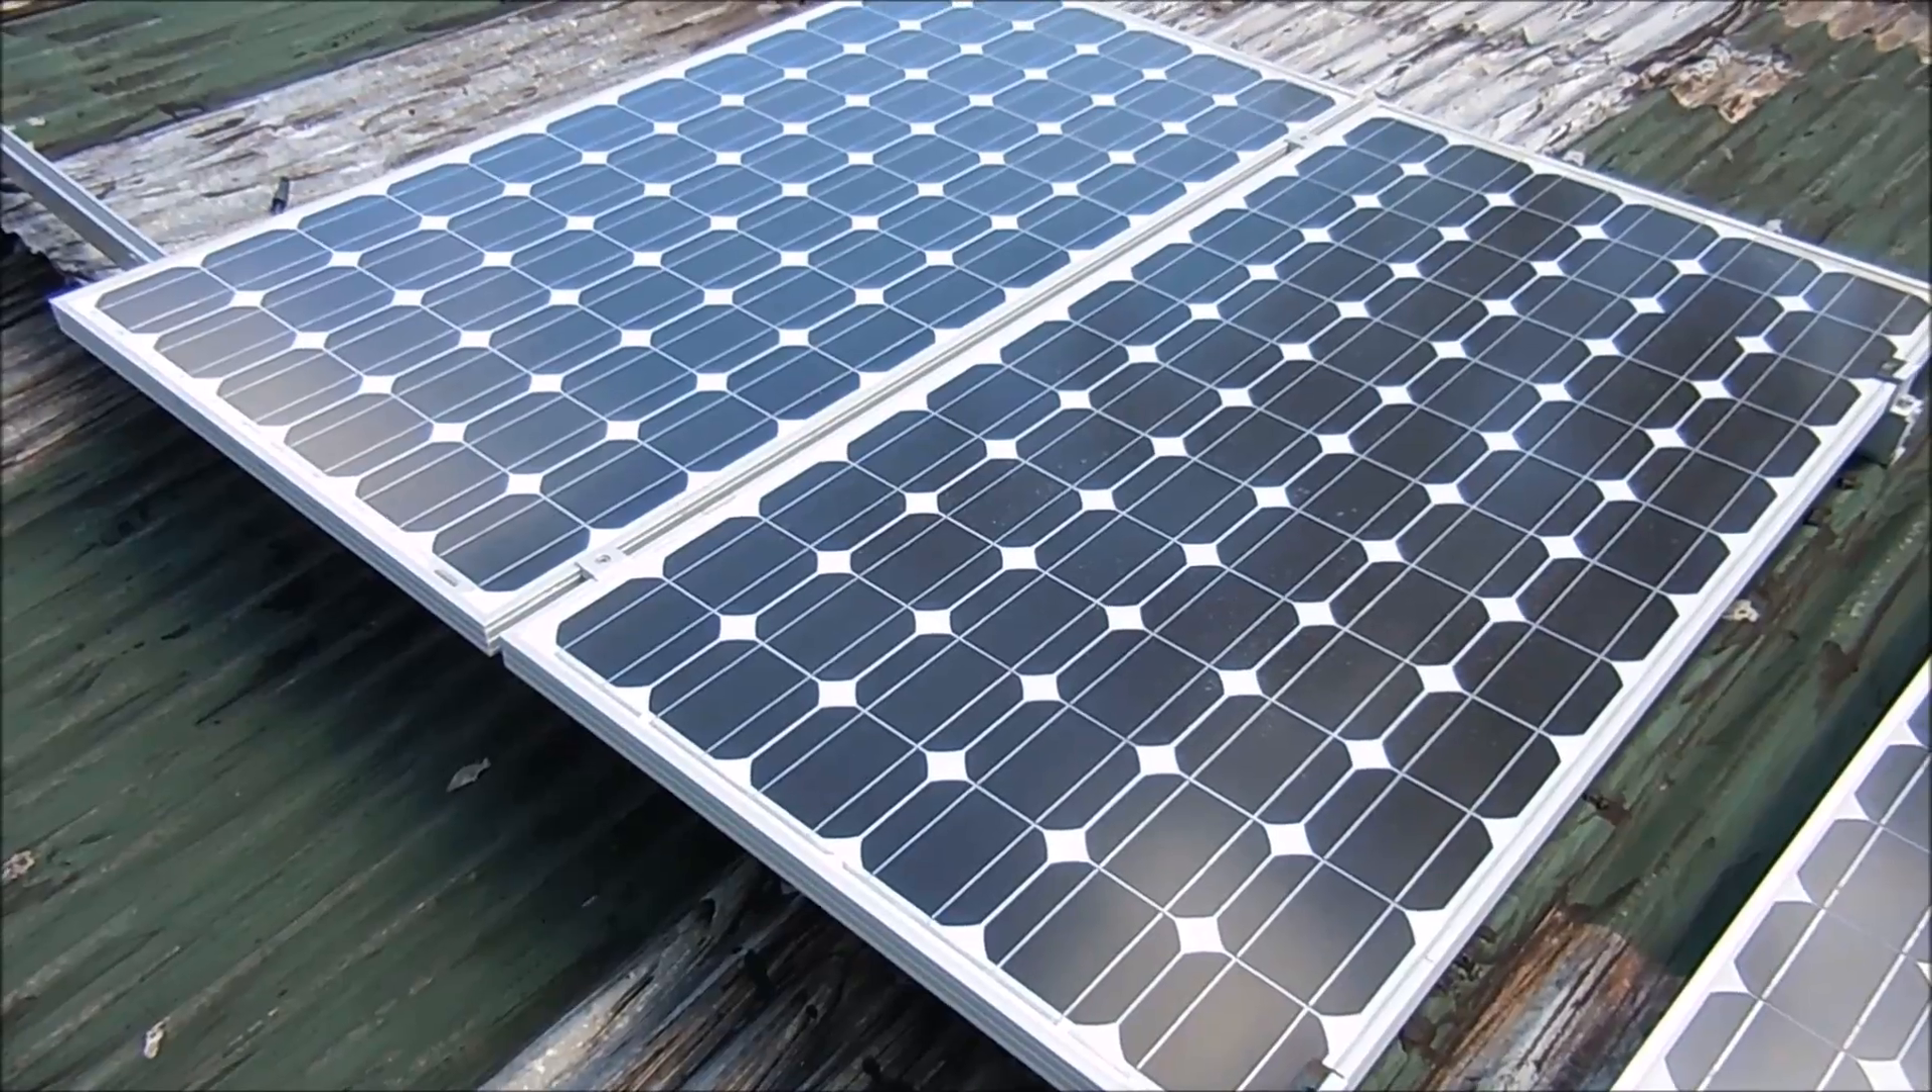I've got two 190 panels in position now.